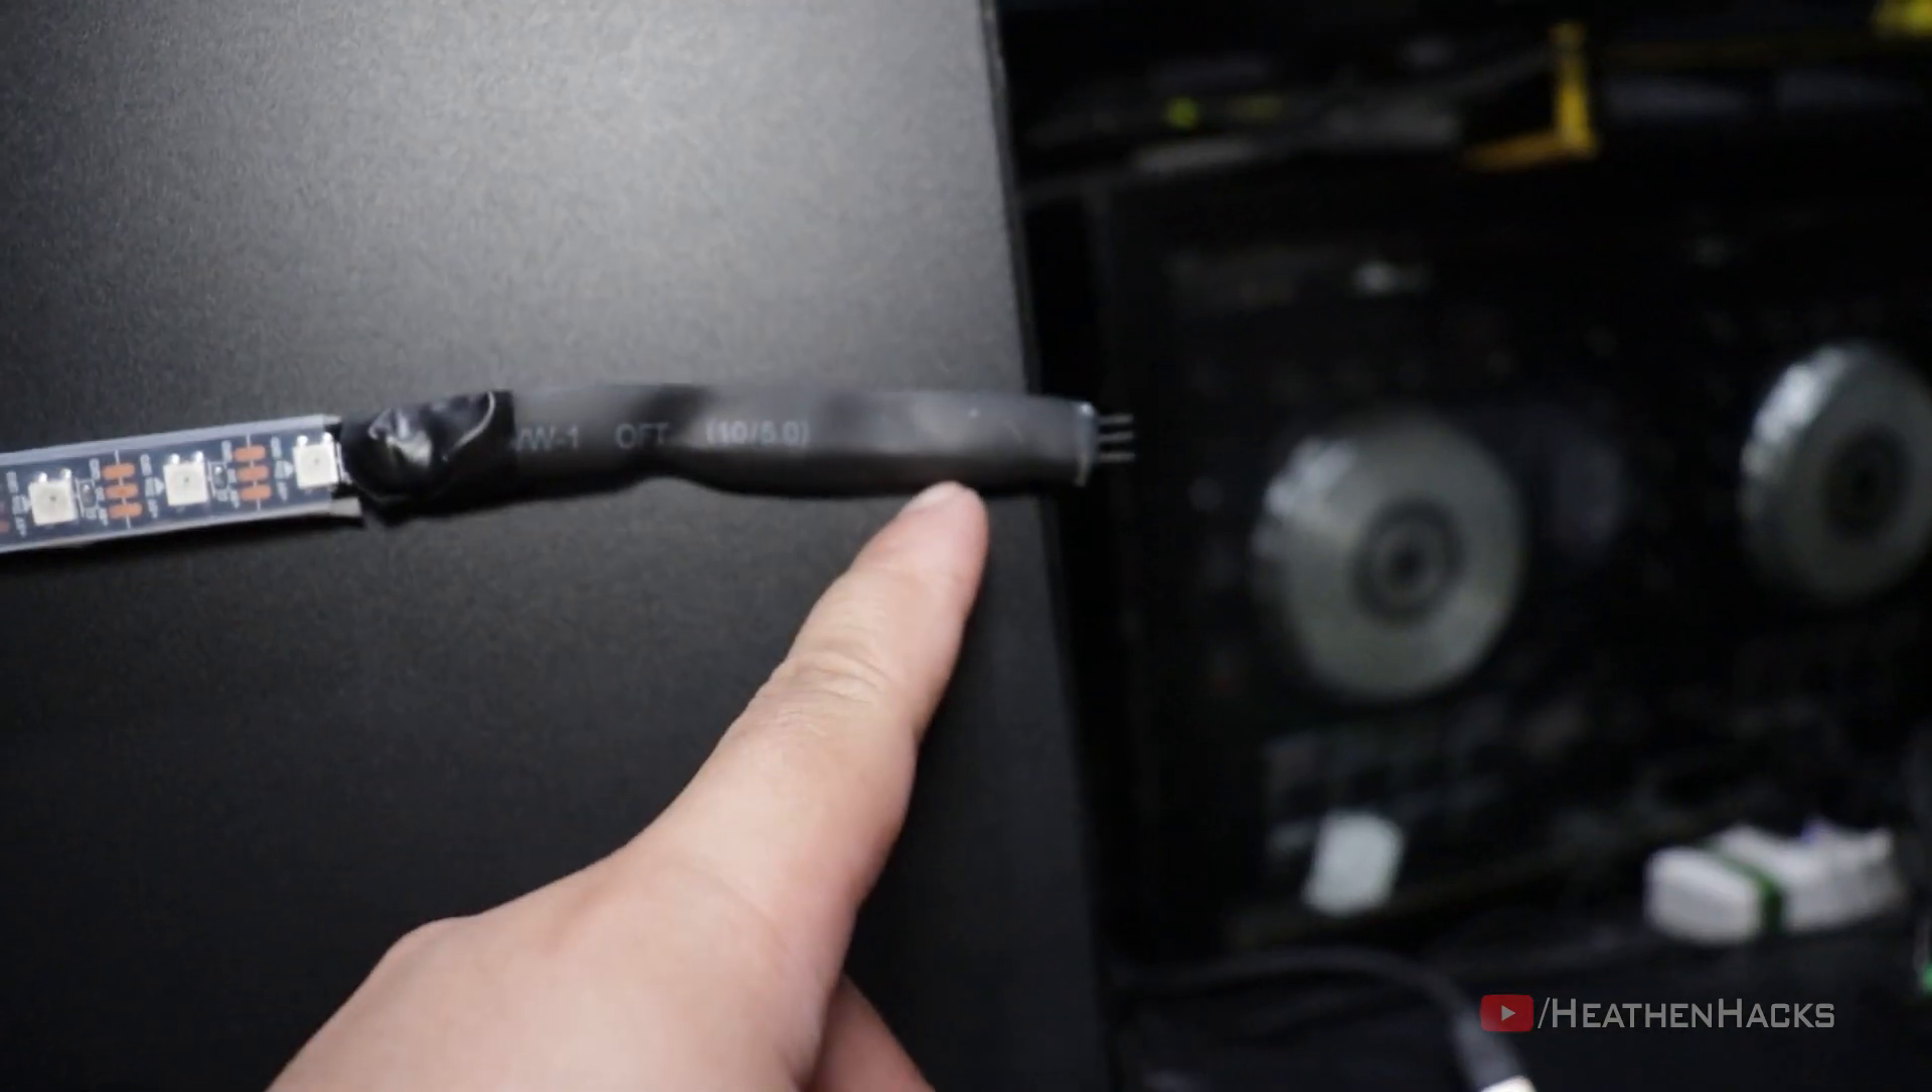I have also added some shrink tube for added protection.